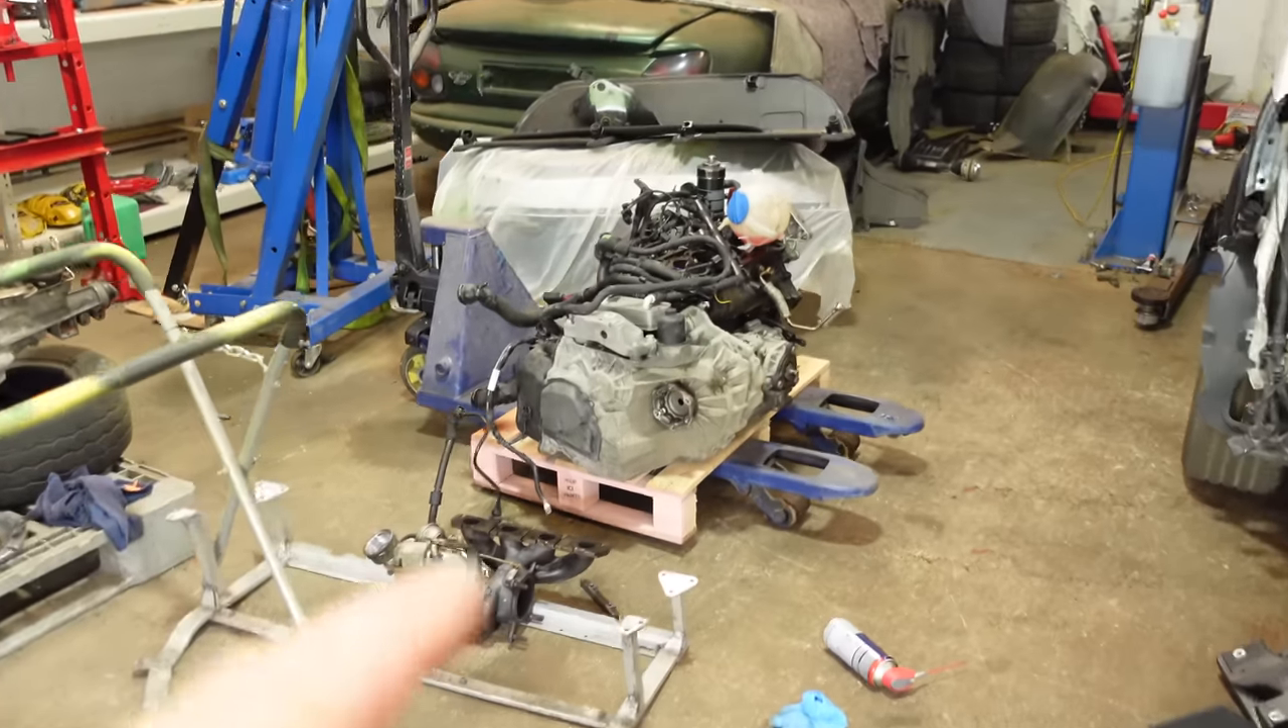I've got my TT engine and gearbox I've just taken off.